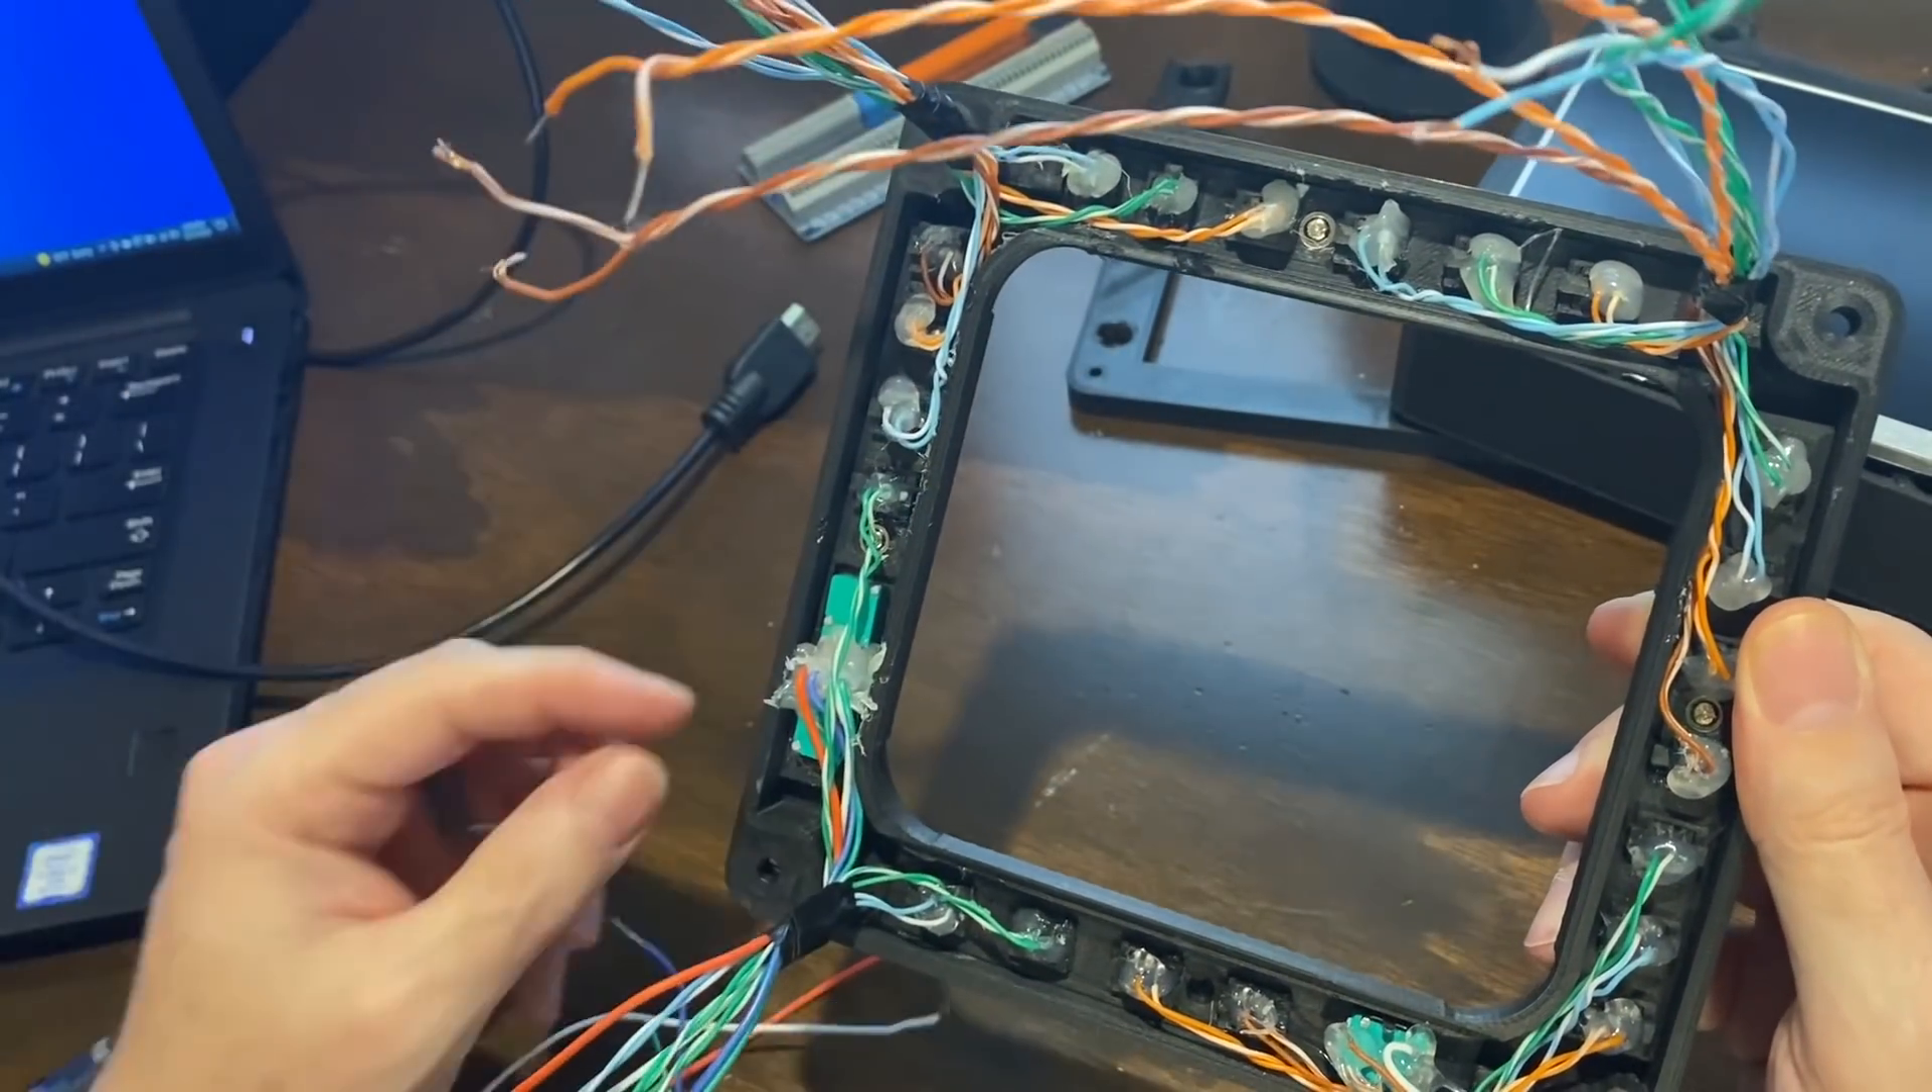Uh so went ahead and got all the wiring hooked up here.